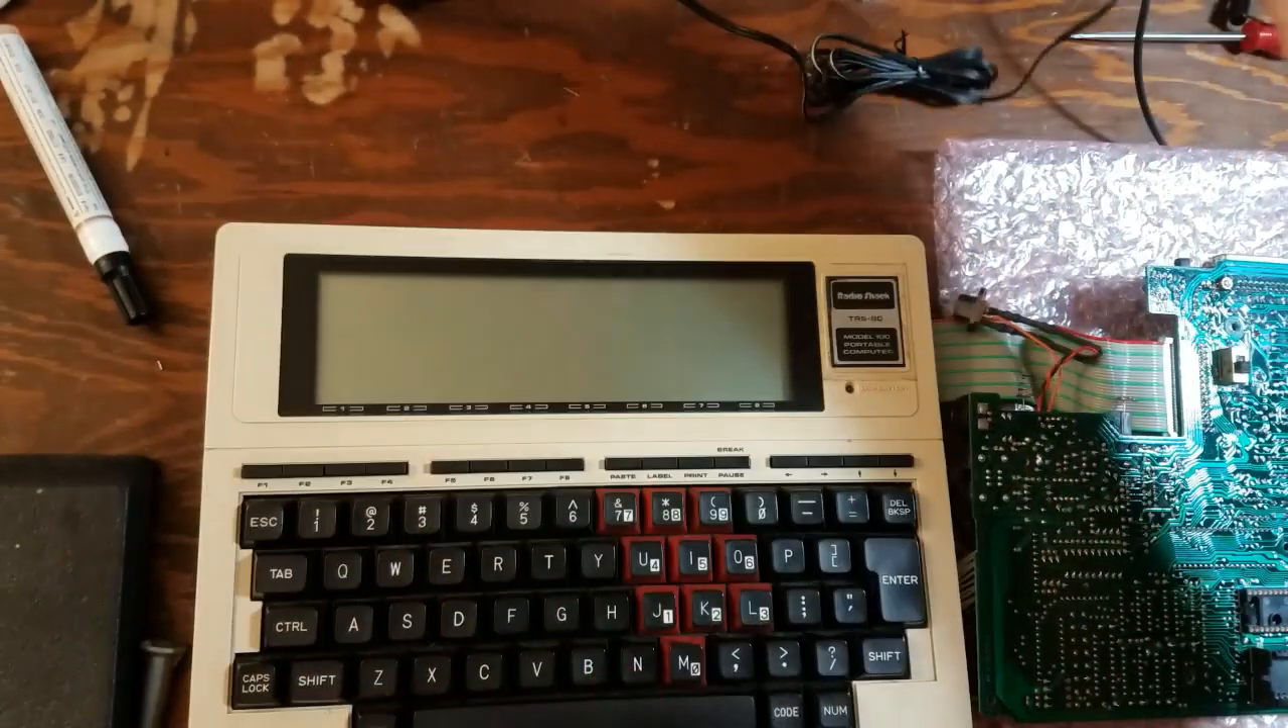So just to get the system back together enough to test with, I've reattached the keyboard and LCD, the top case, and then just flipped the whole thing over.